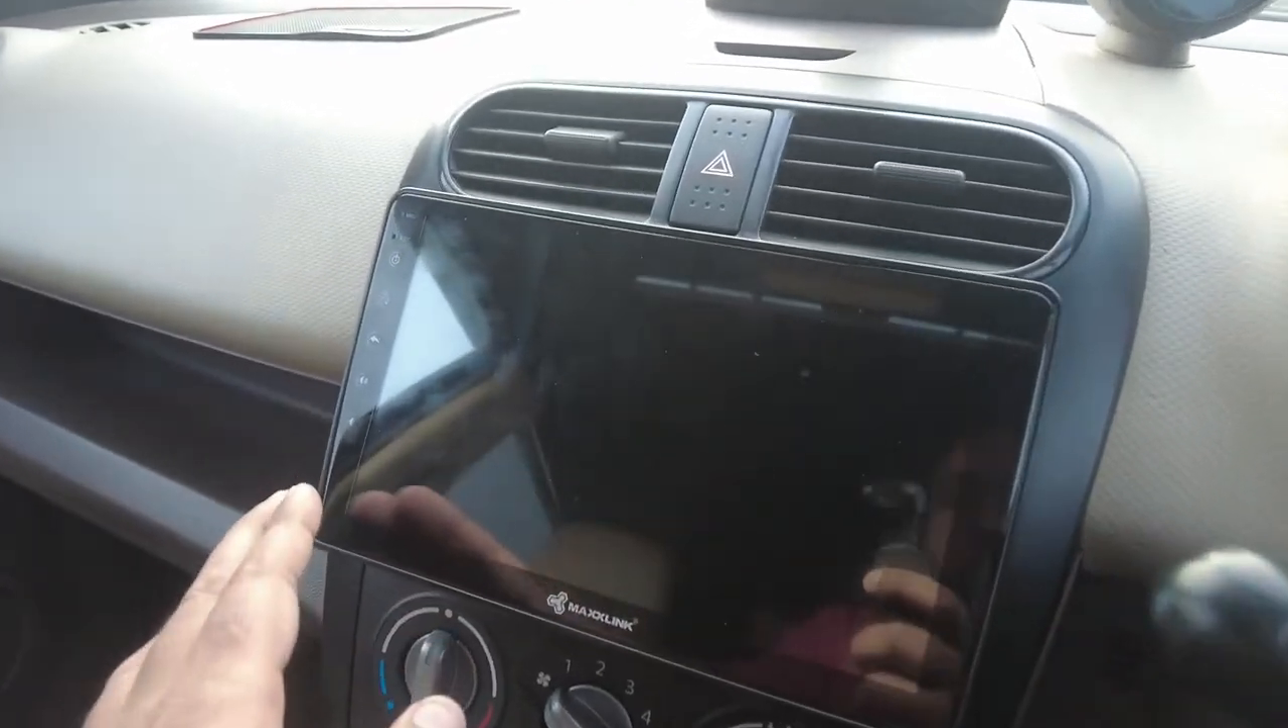फाइनली जो हमारा एंड्रोइड लगना था वो इस्टॉल हो चुका है।